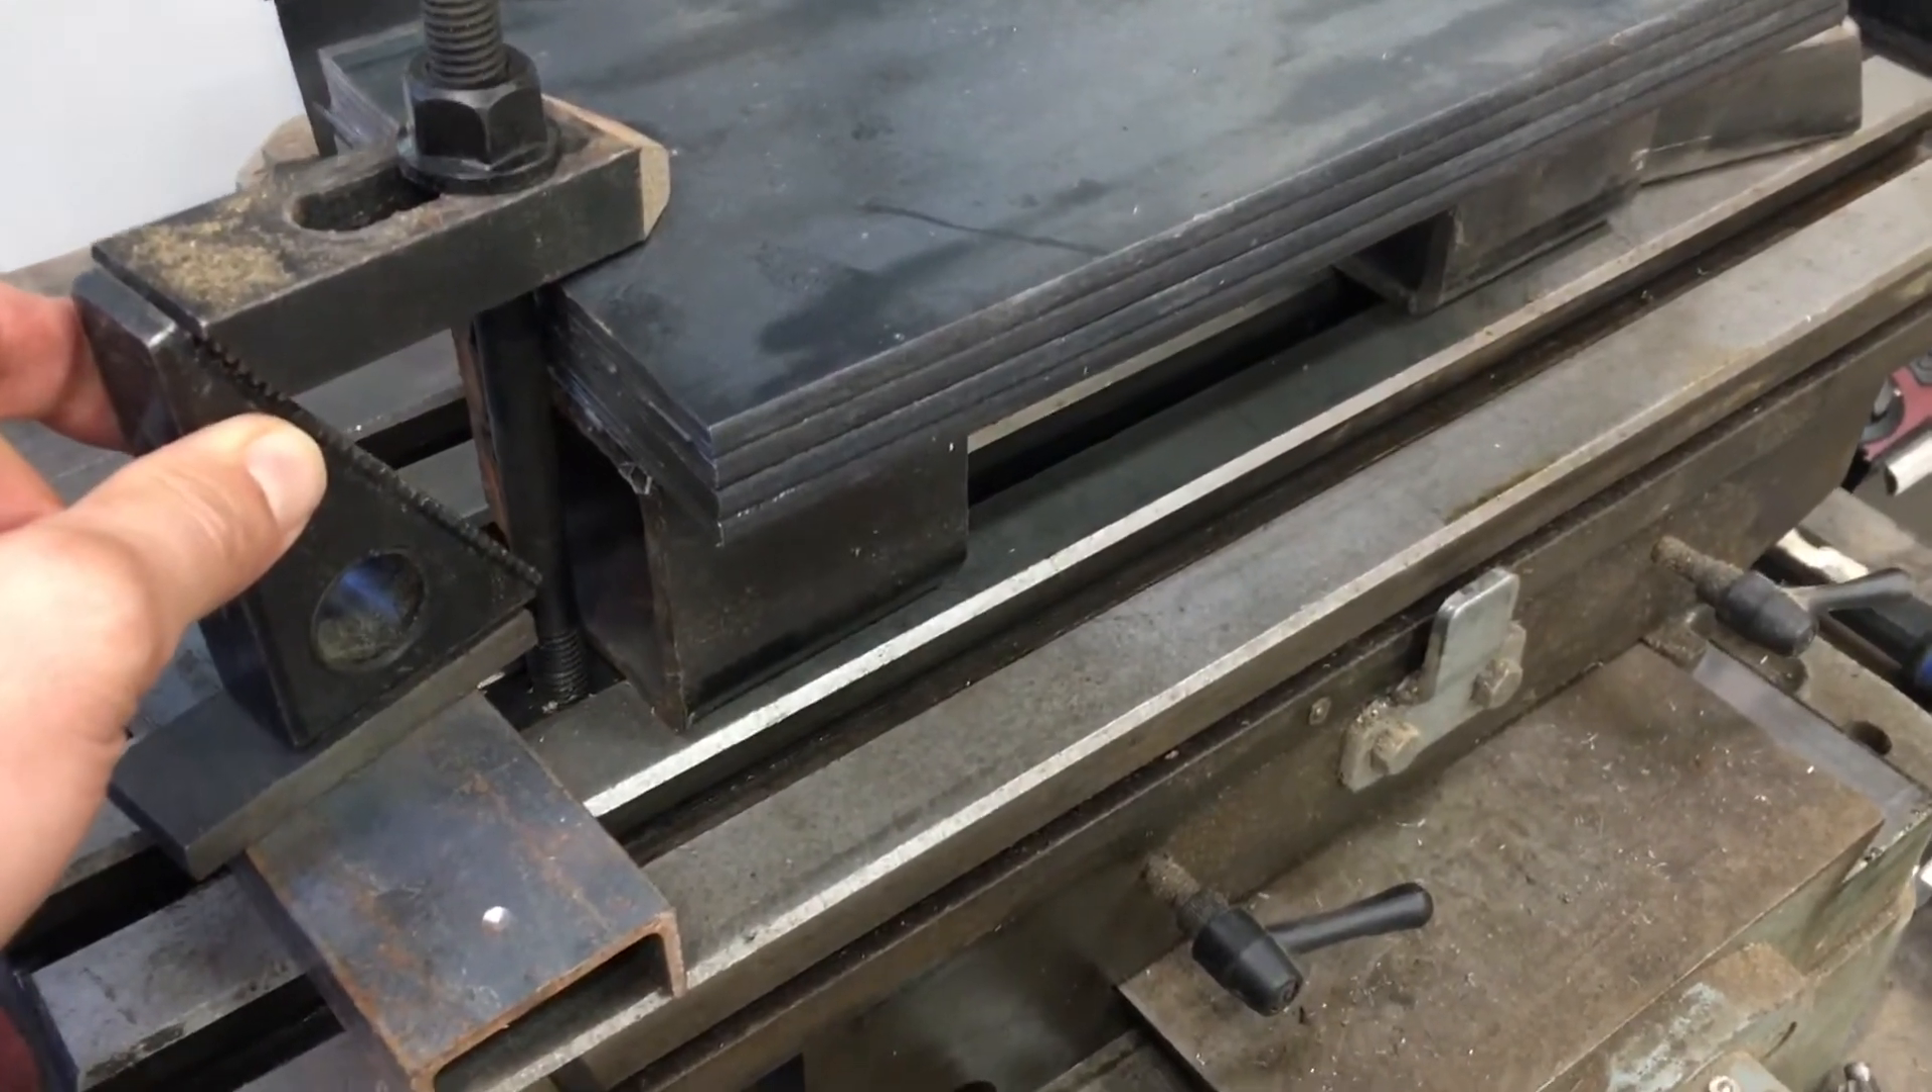Okay, here we have the four pieces of the quarter inch plate mounted up on the table of the mill and drill.